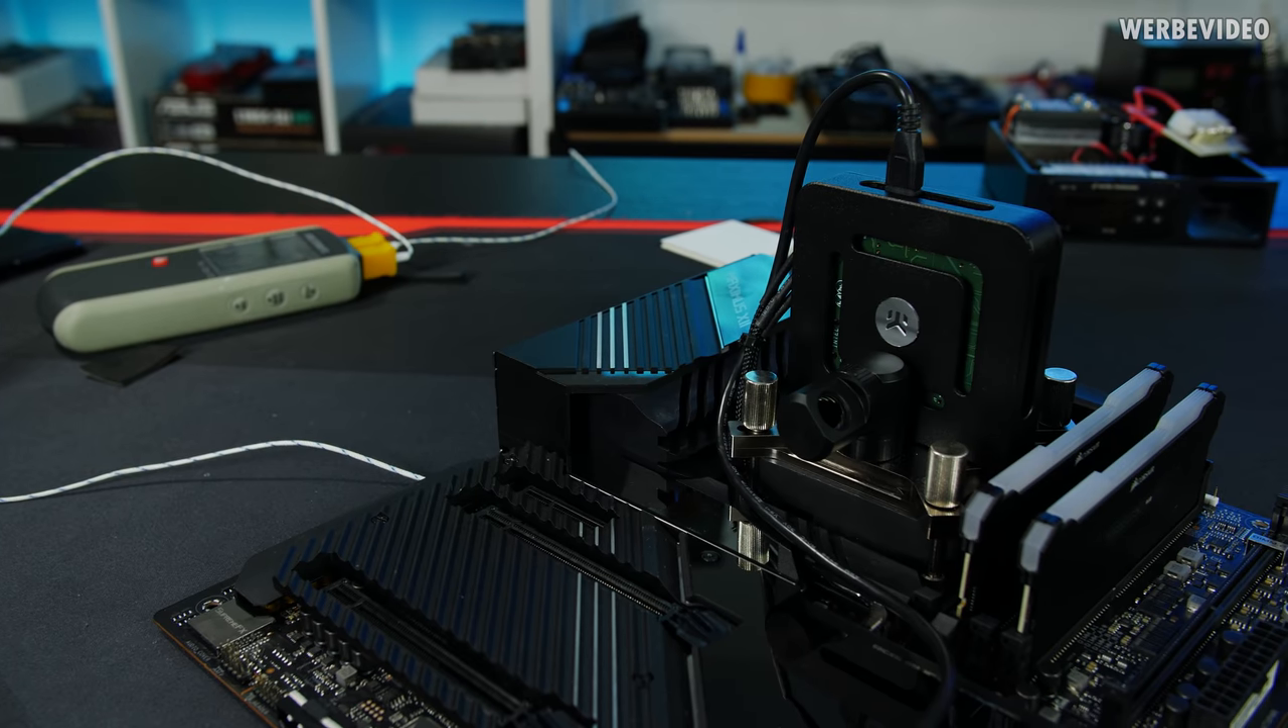Ich habe jetzt den Kühler soweit montiert.